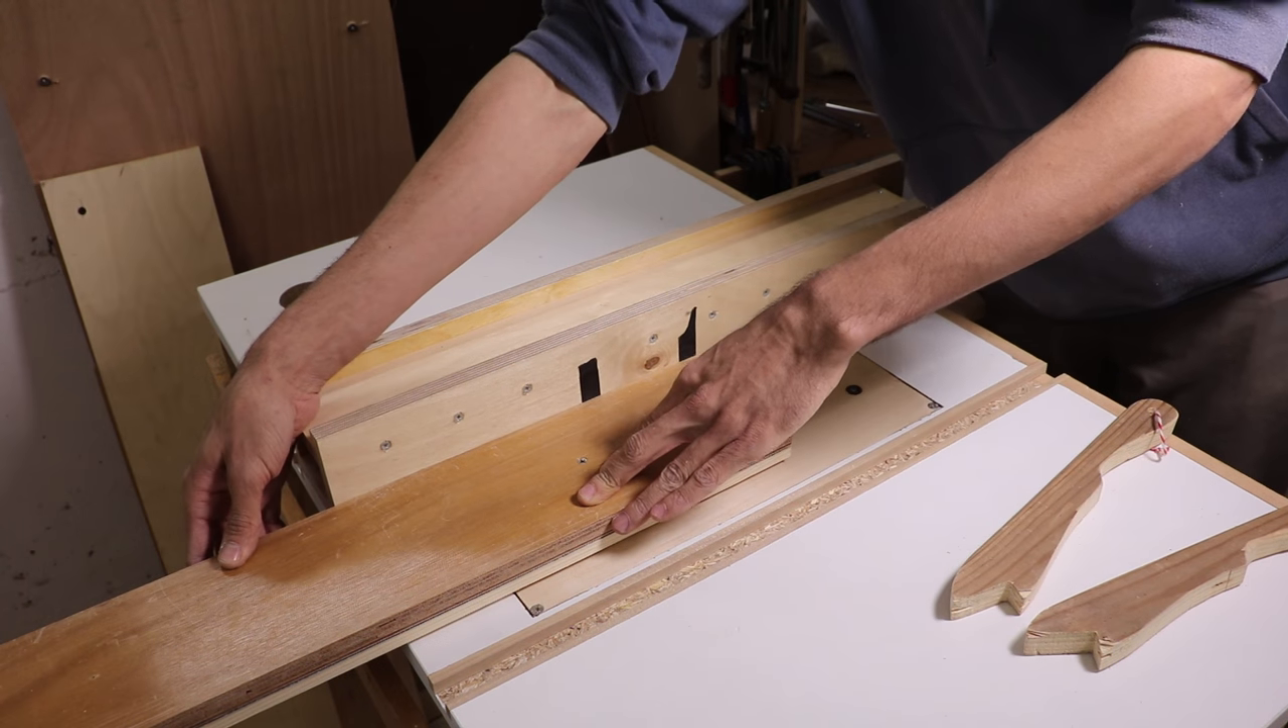In order to use the table saw to cut the groove for the inlay, I glued some black electrical tape on the fence to mark the start and end positions for the cut.